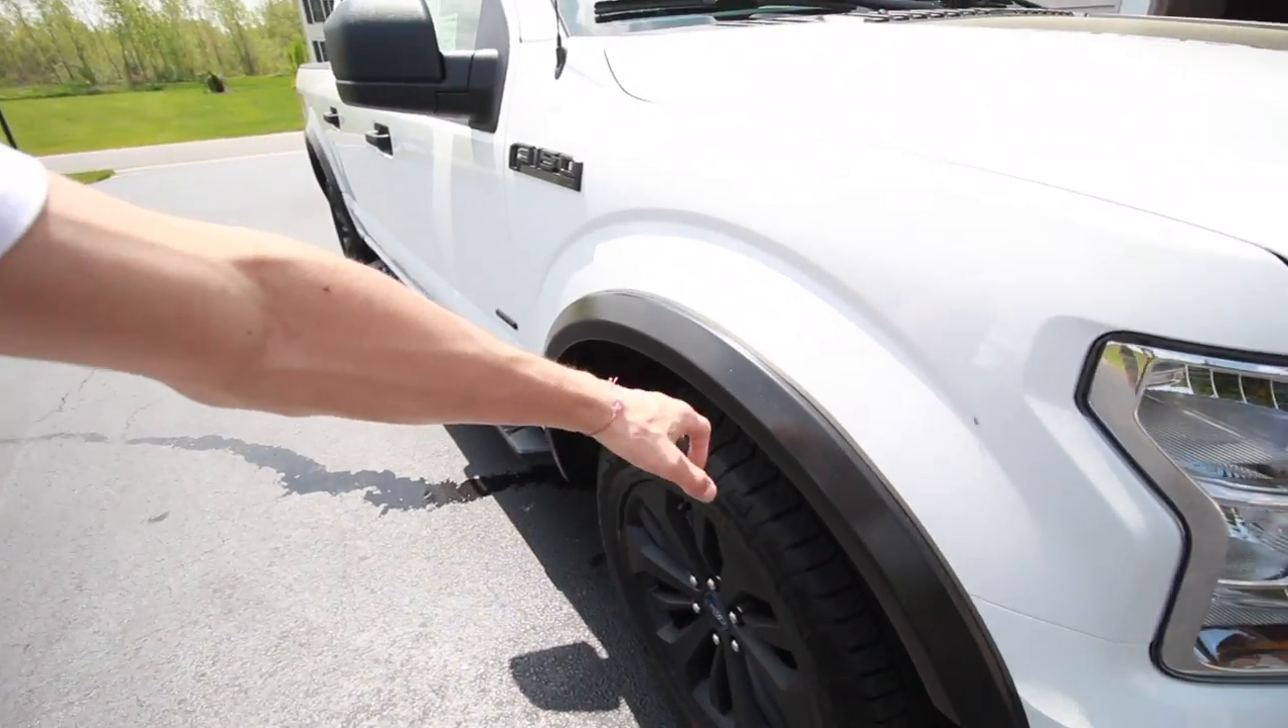It kind of looks funky with the over flares right there because there's such a gap between the wheels.